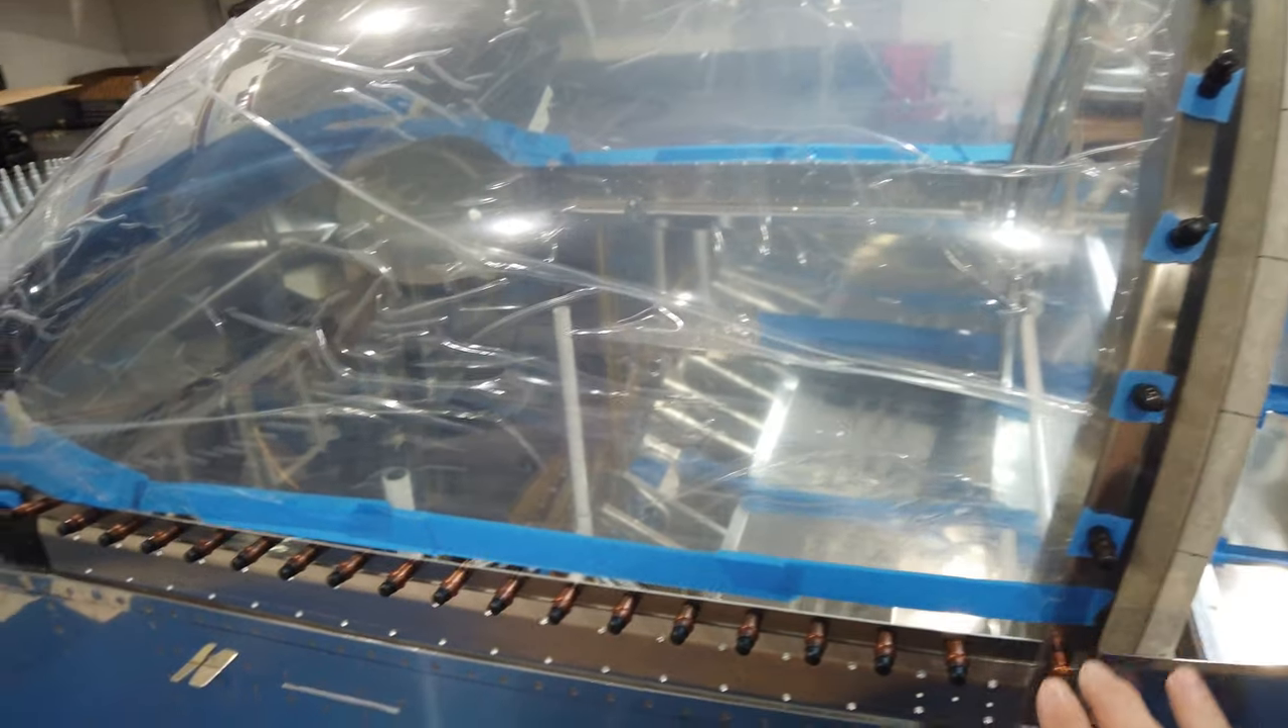So obviously i've got the canopy back in place i've got it clecoed here and i've got it fully clecoed along the bottom.